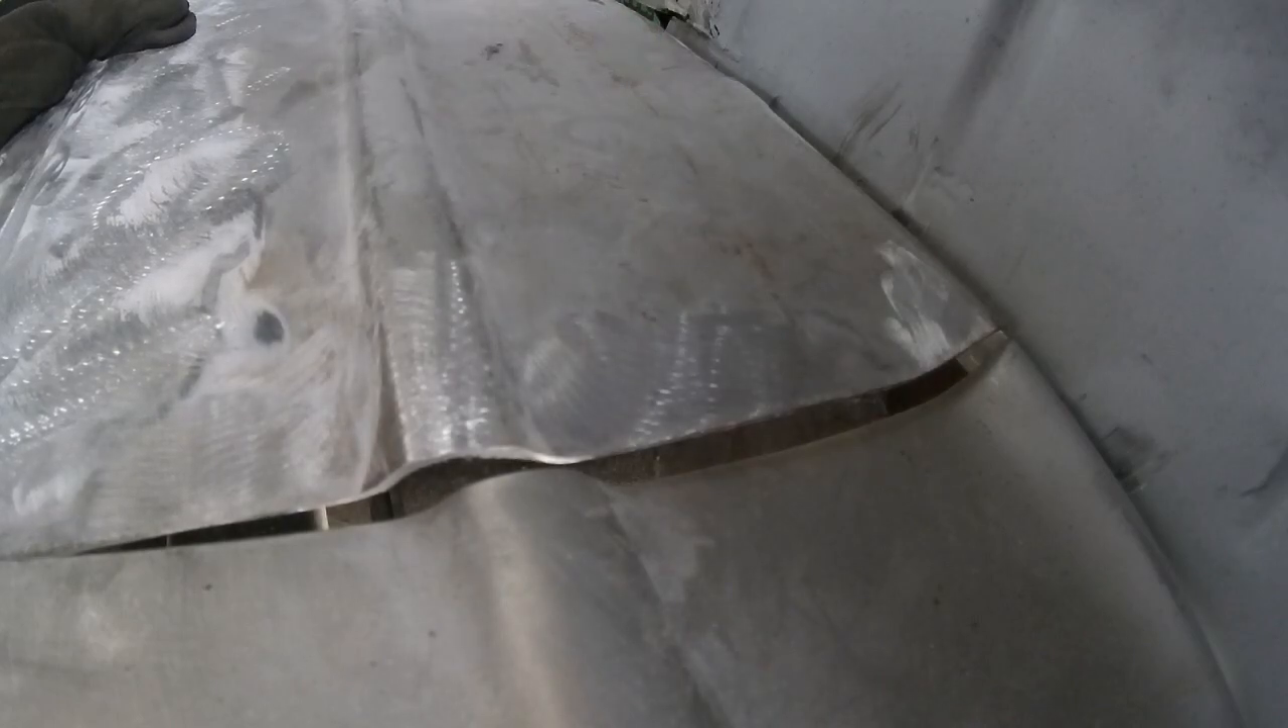The reason why we got to do that, you can see the body line is still up. But if I just push it over, so that would be flat, then it'll line up perfectly.